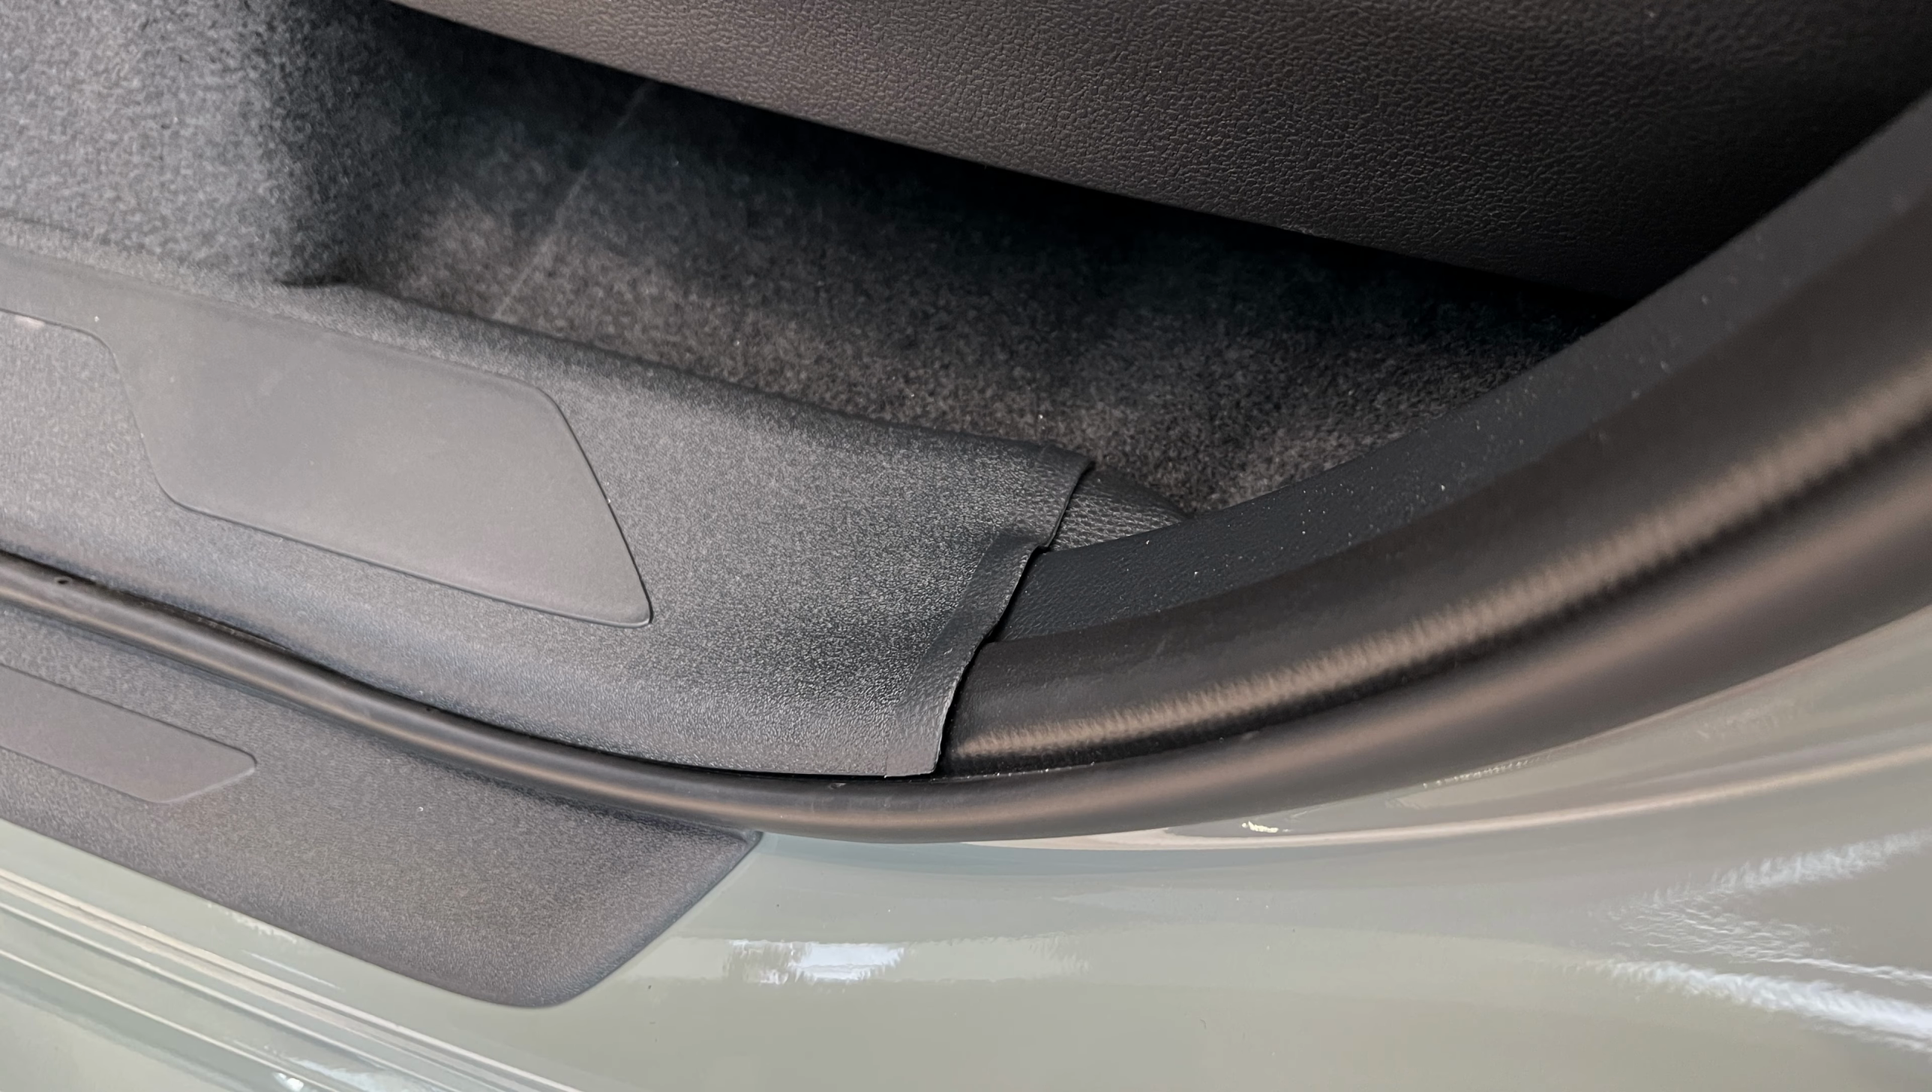This plastic cover design looks nice from the first view but there is a gap between it and door frame rubber seal.